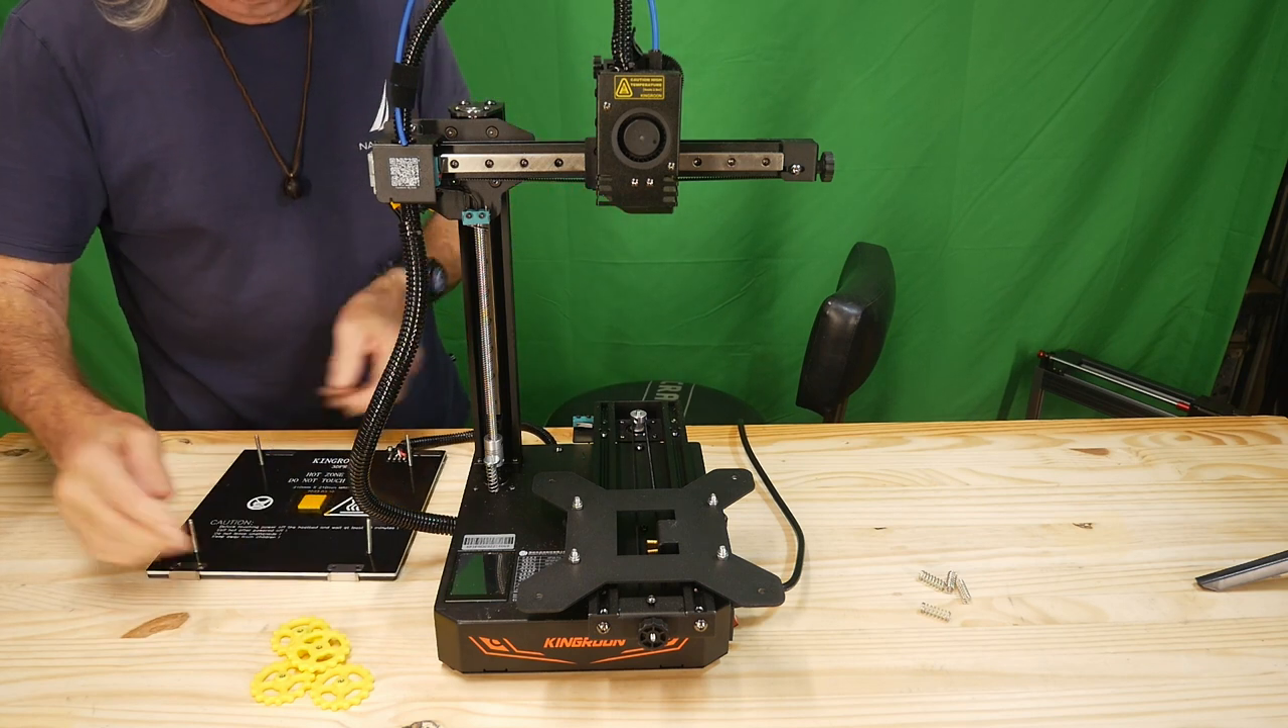So the first thing we did was i took the wheels and the springs off and so basically we've unbolted the top.